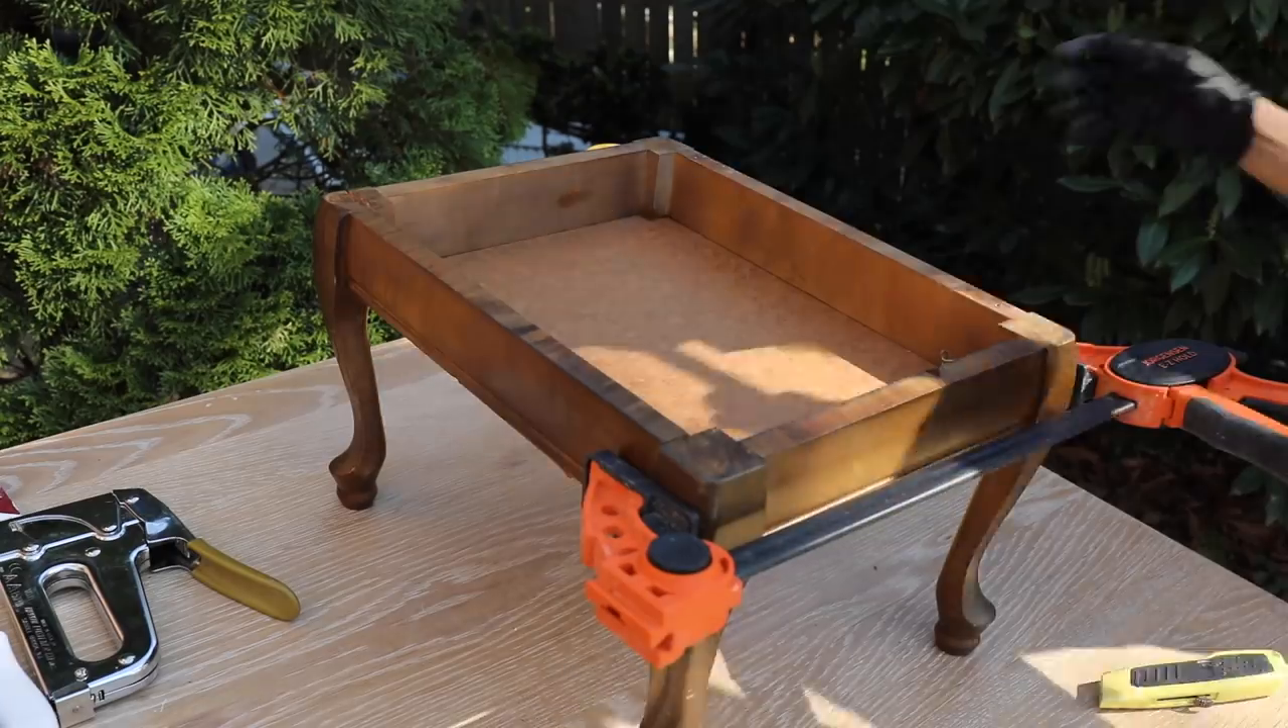I had to switch my clamps to something a little bit wider and it just fits perfect.